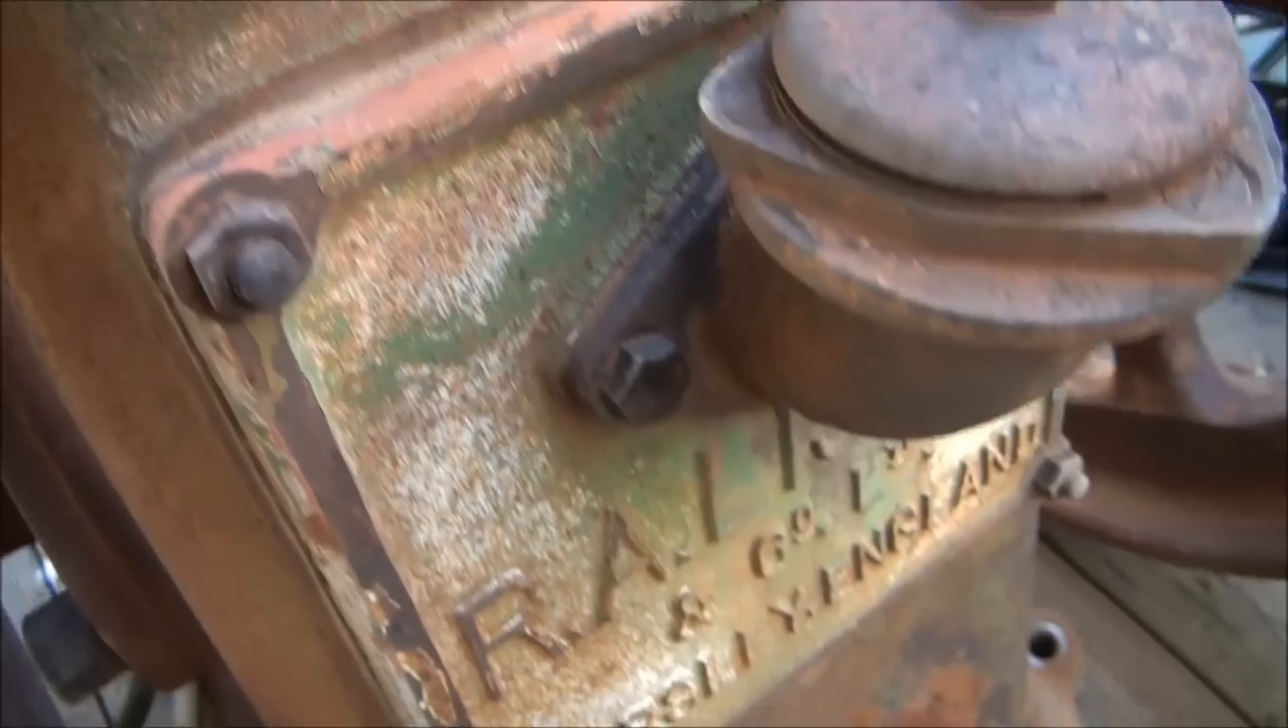I haven't even taken any of these covers off yet so at this stage the bolts have been untouched.